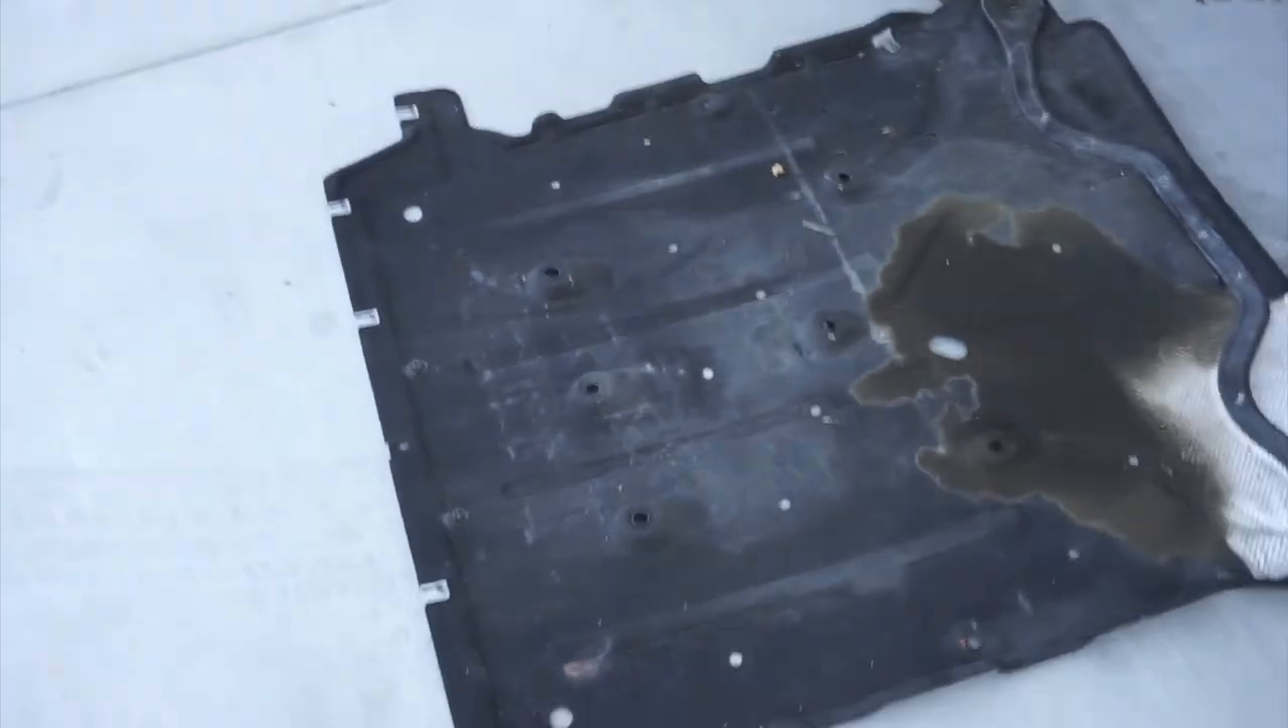Alright guys, so we got the cover out.